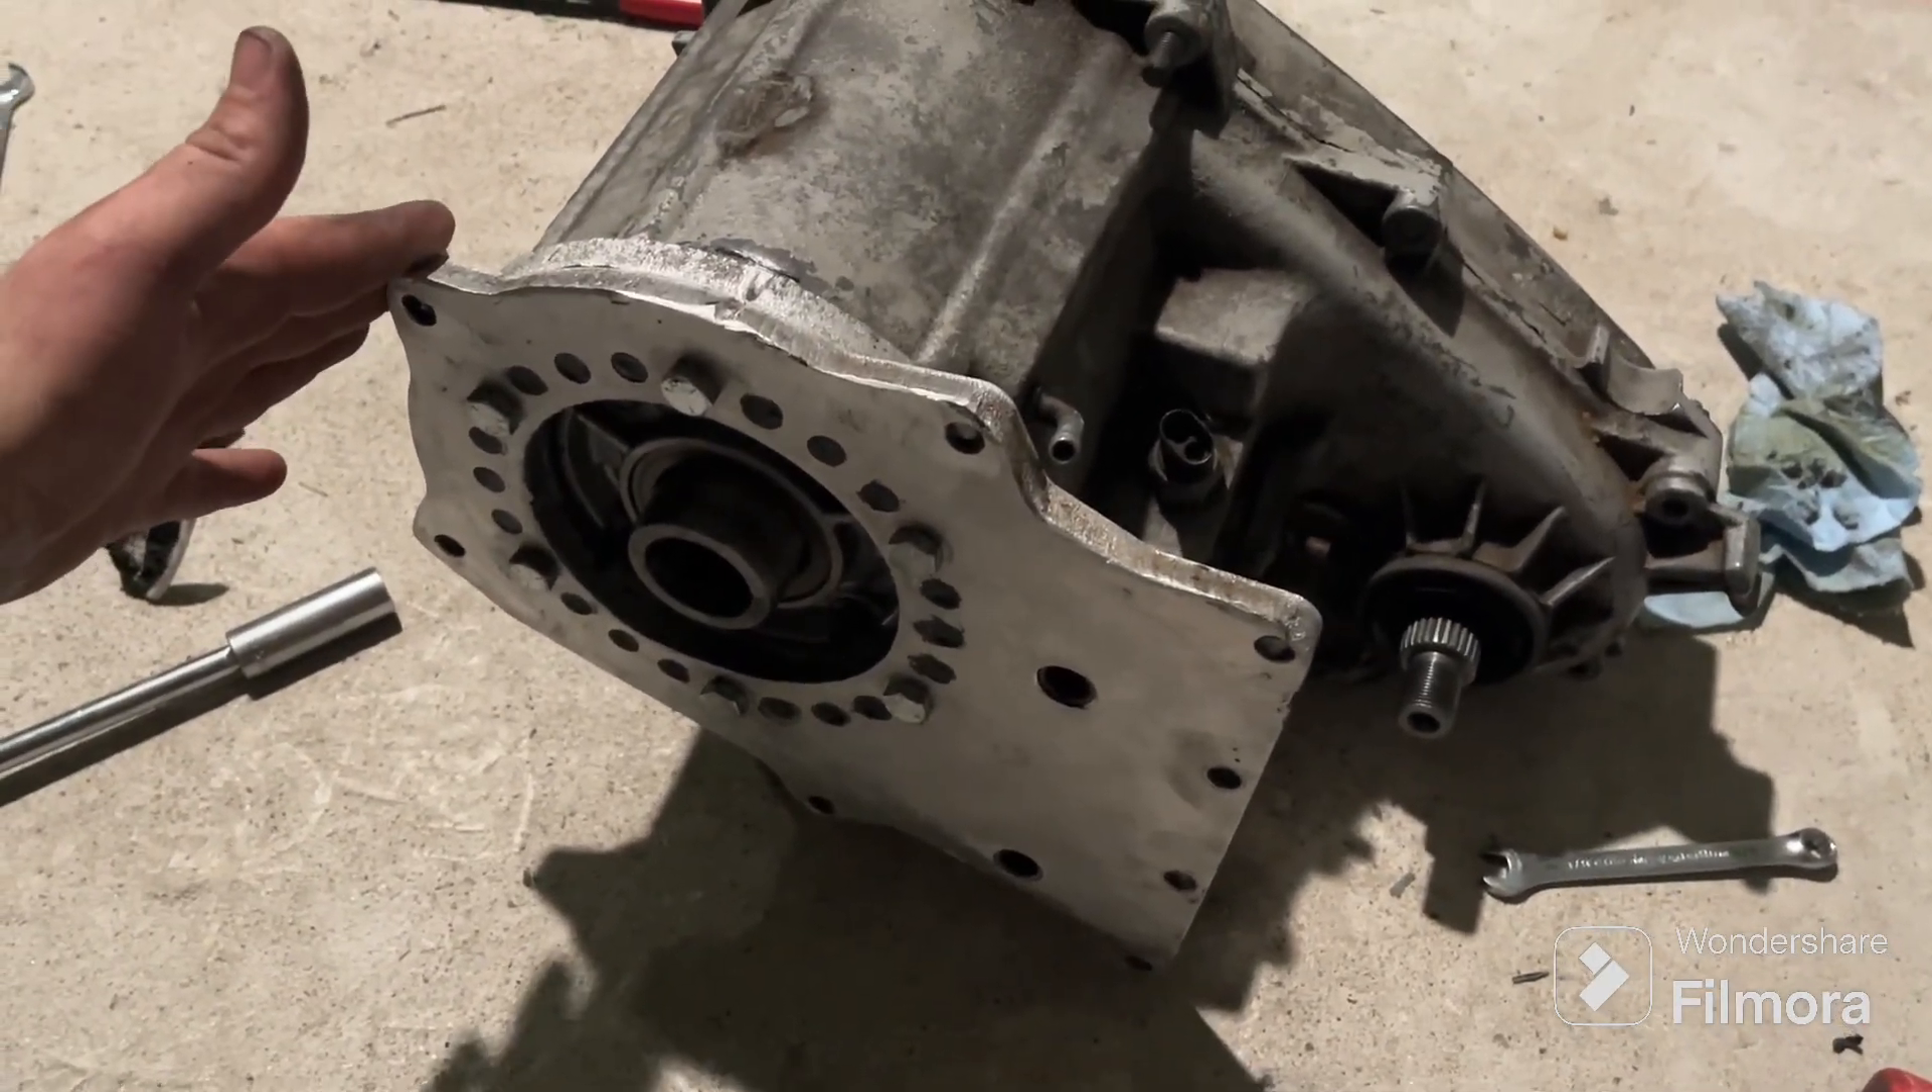And now i got the backing plate on for the front case or the range box.